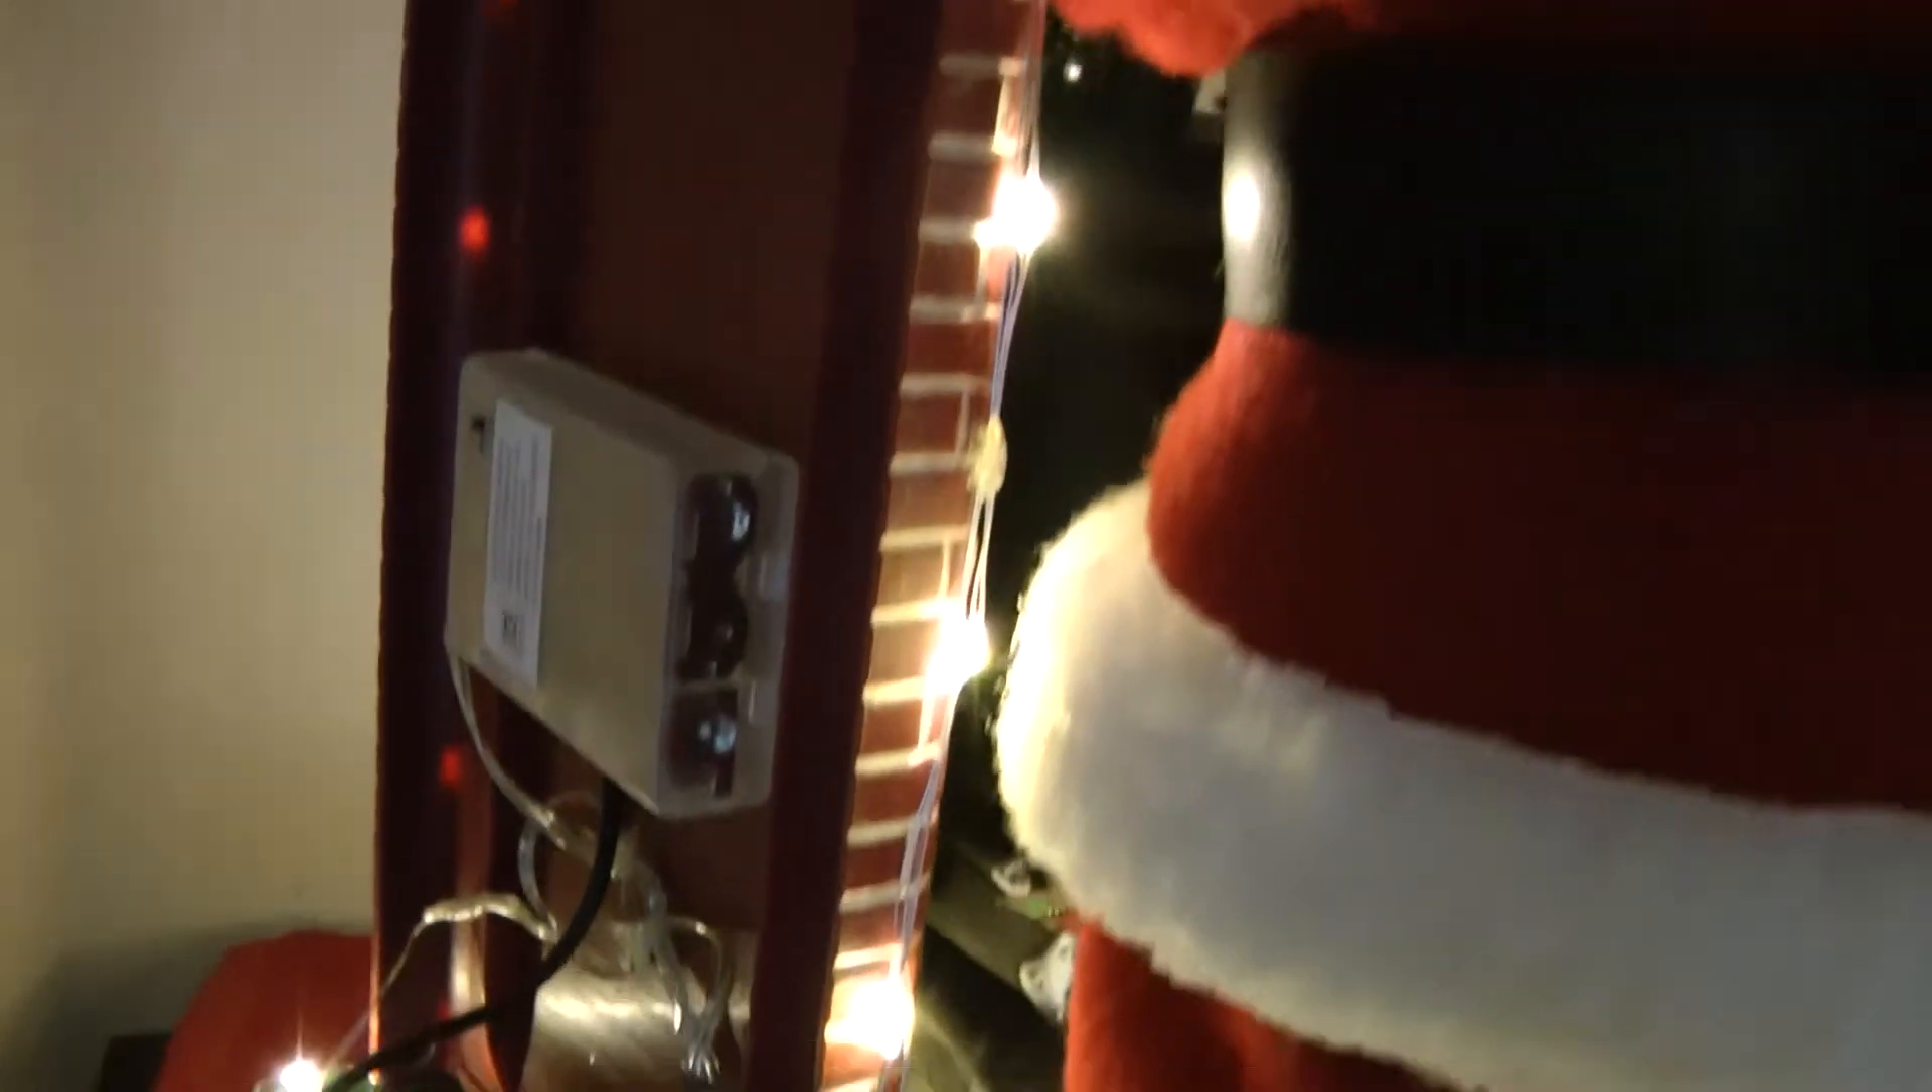And I just hot glued the white box to the back of the ornament here.